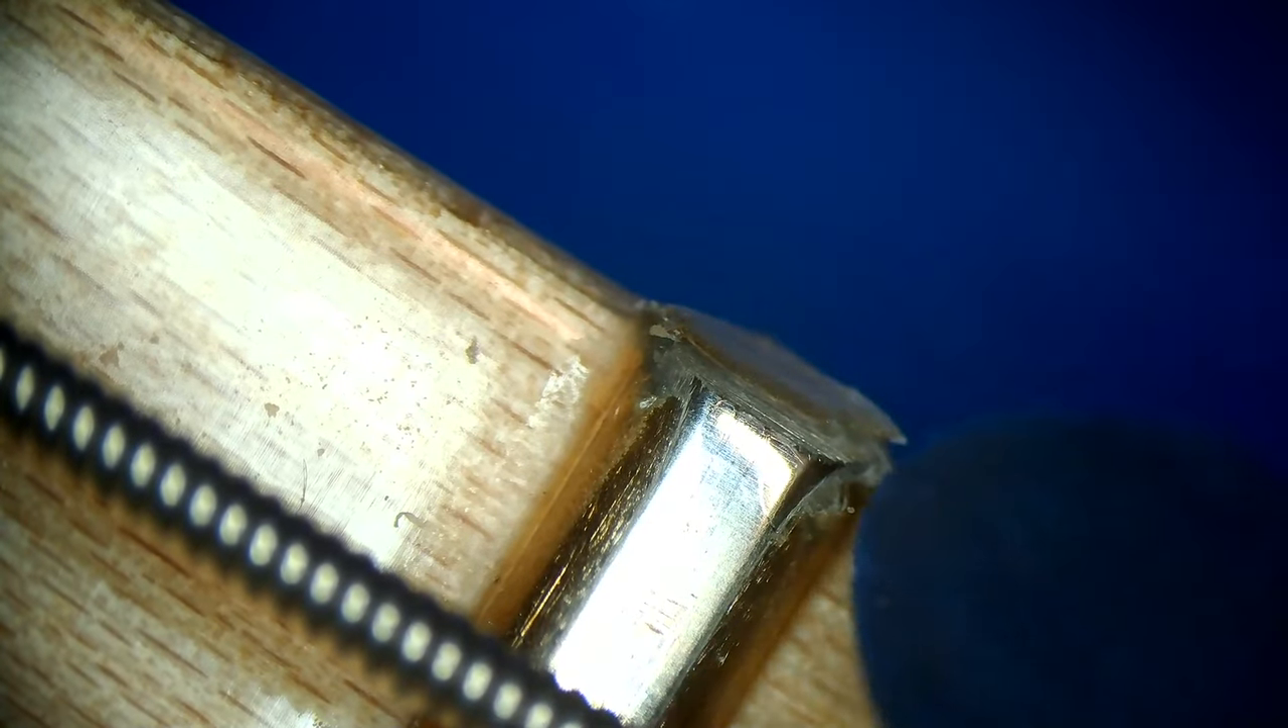You can see that um the fret is protruding a little bit.